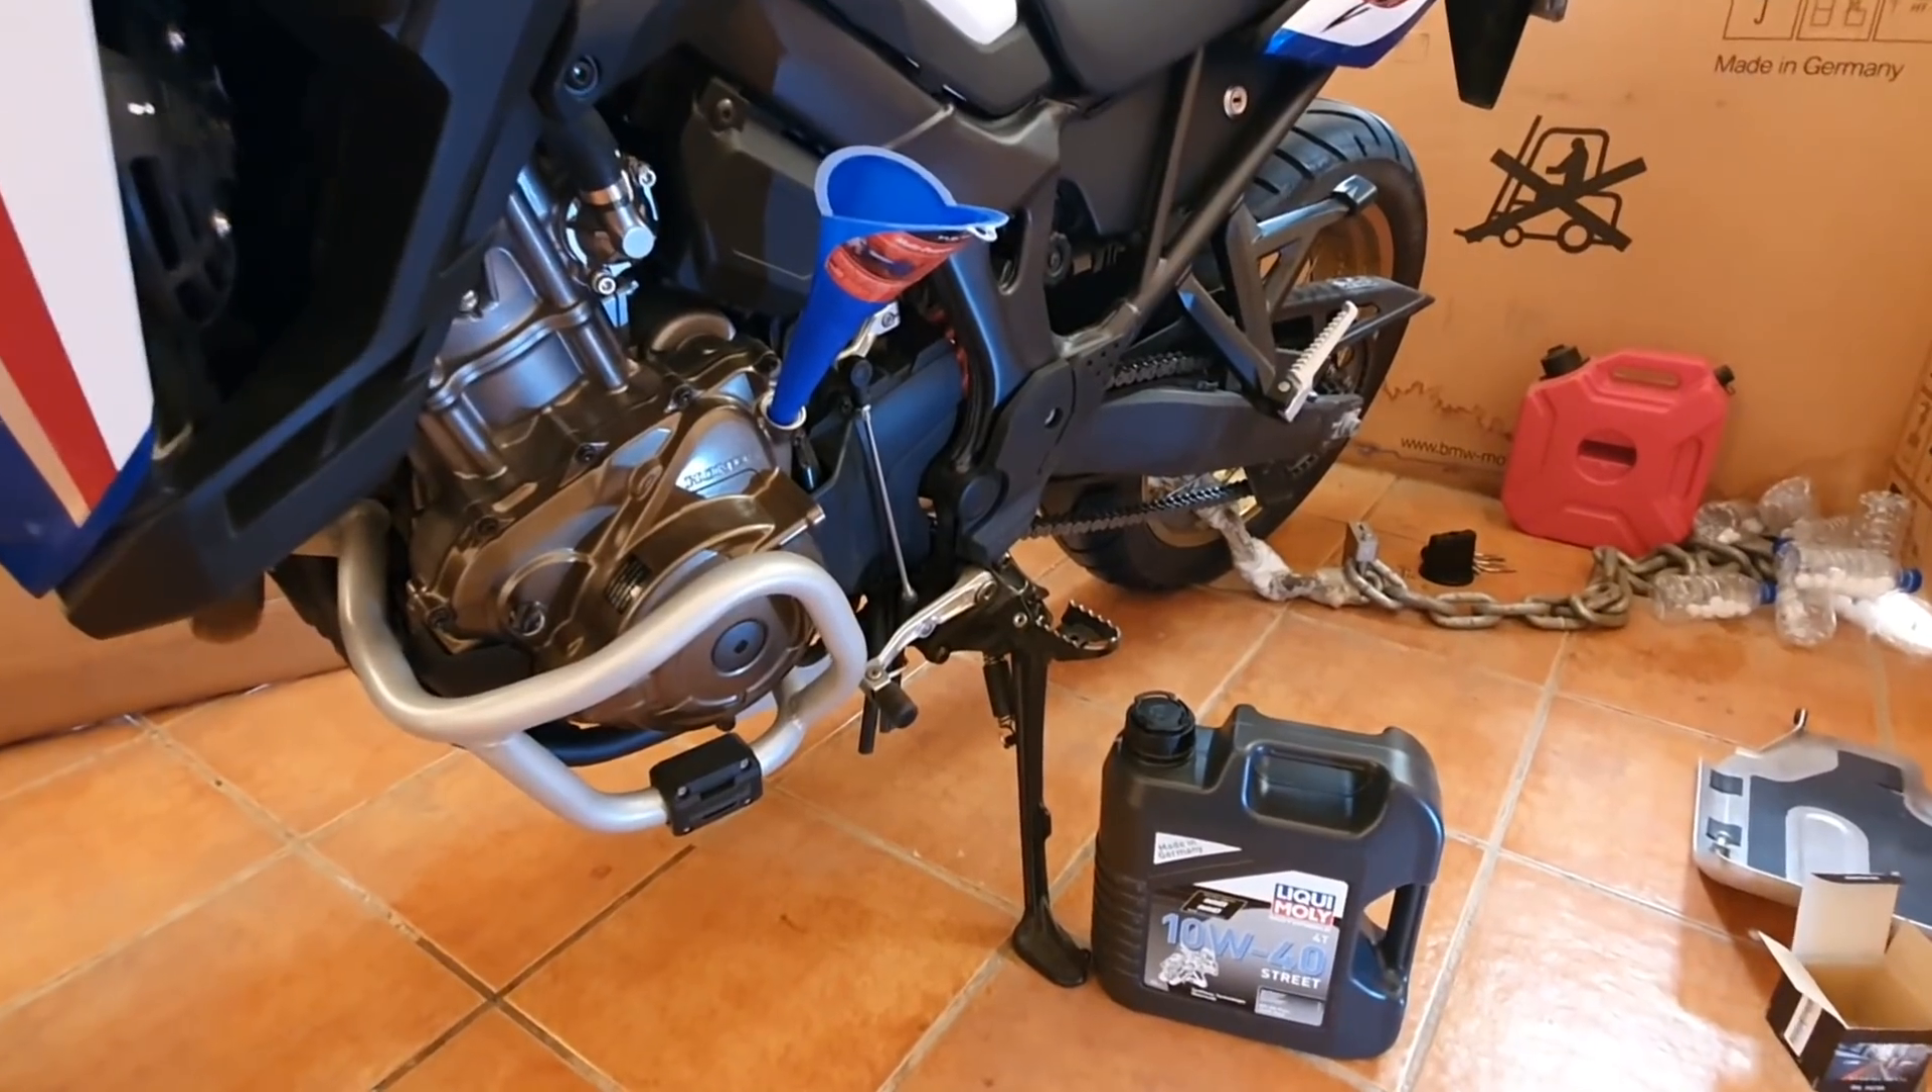خلاص الان ركبت المحقن في مكان صب الزيت.